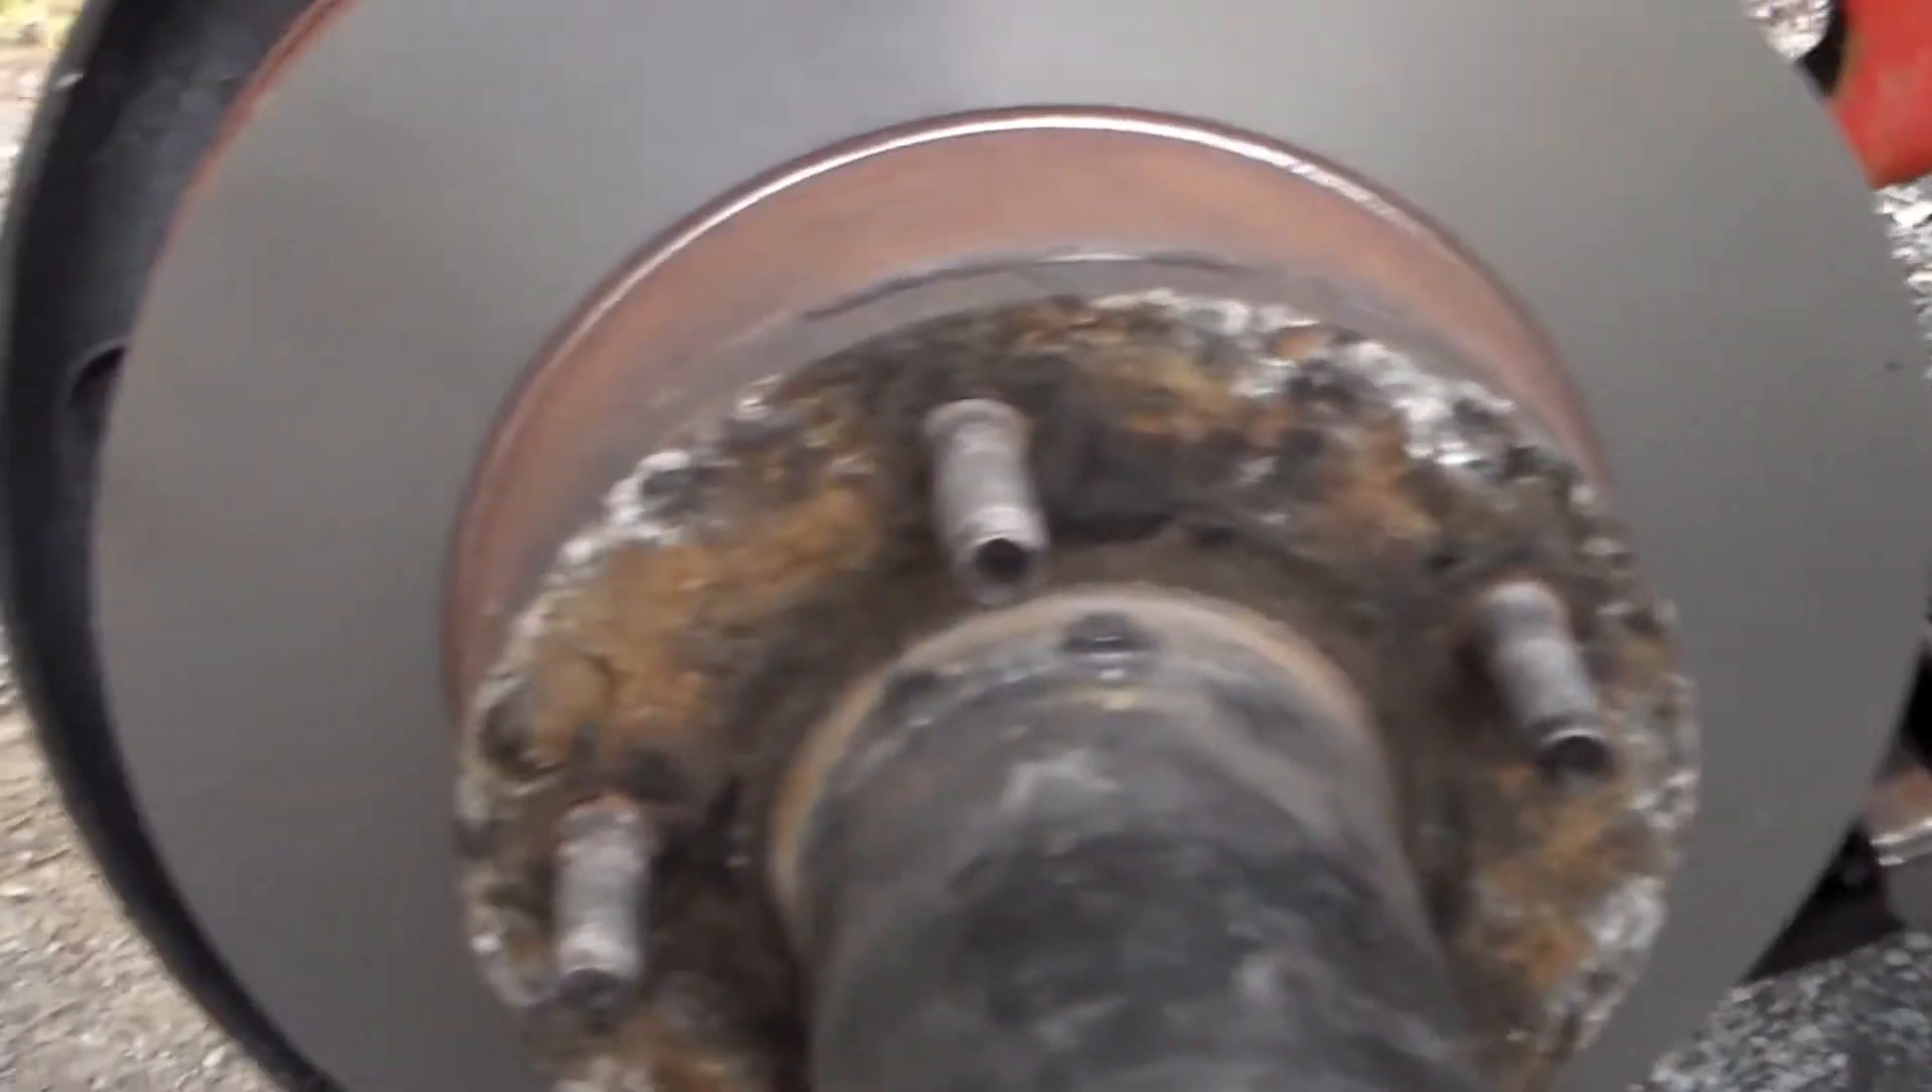So I have my hub assembly slid on there.